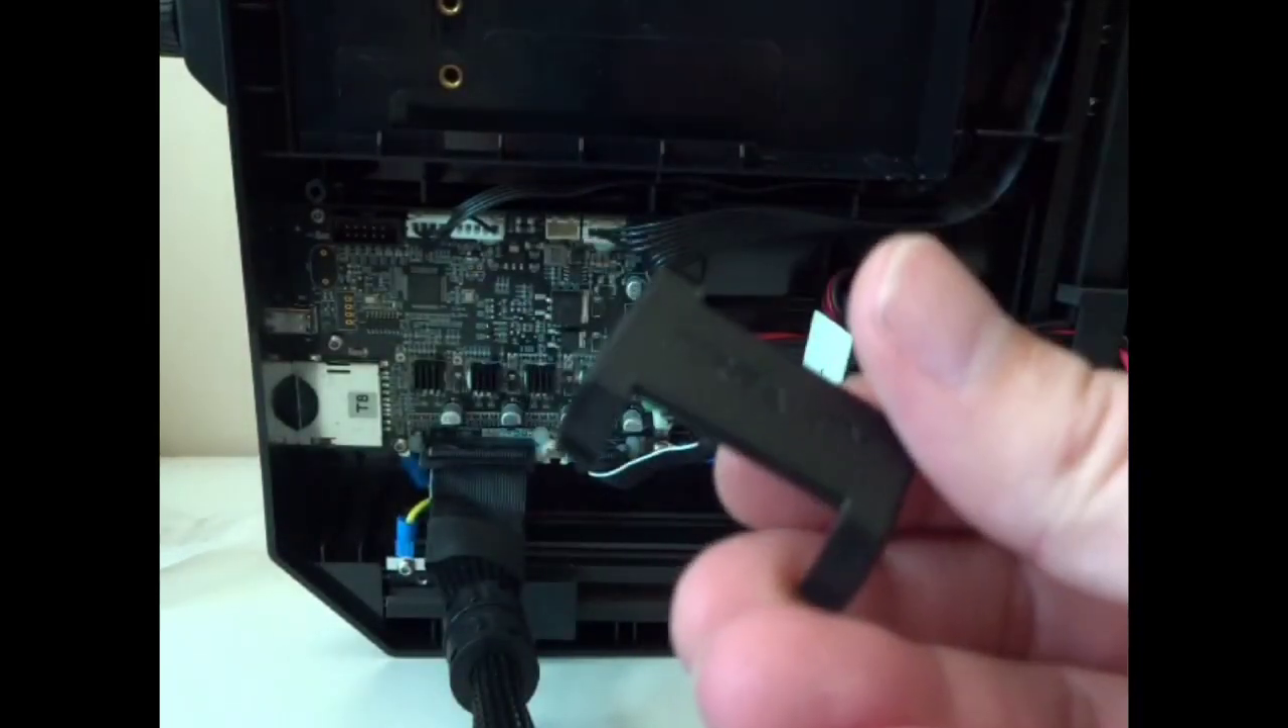Okay so we've got our cable holder off.